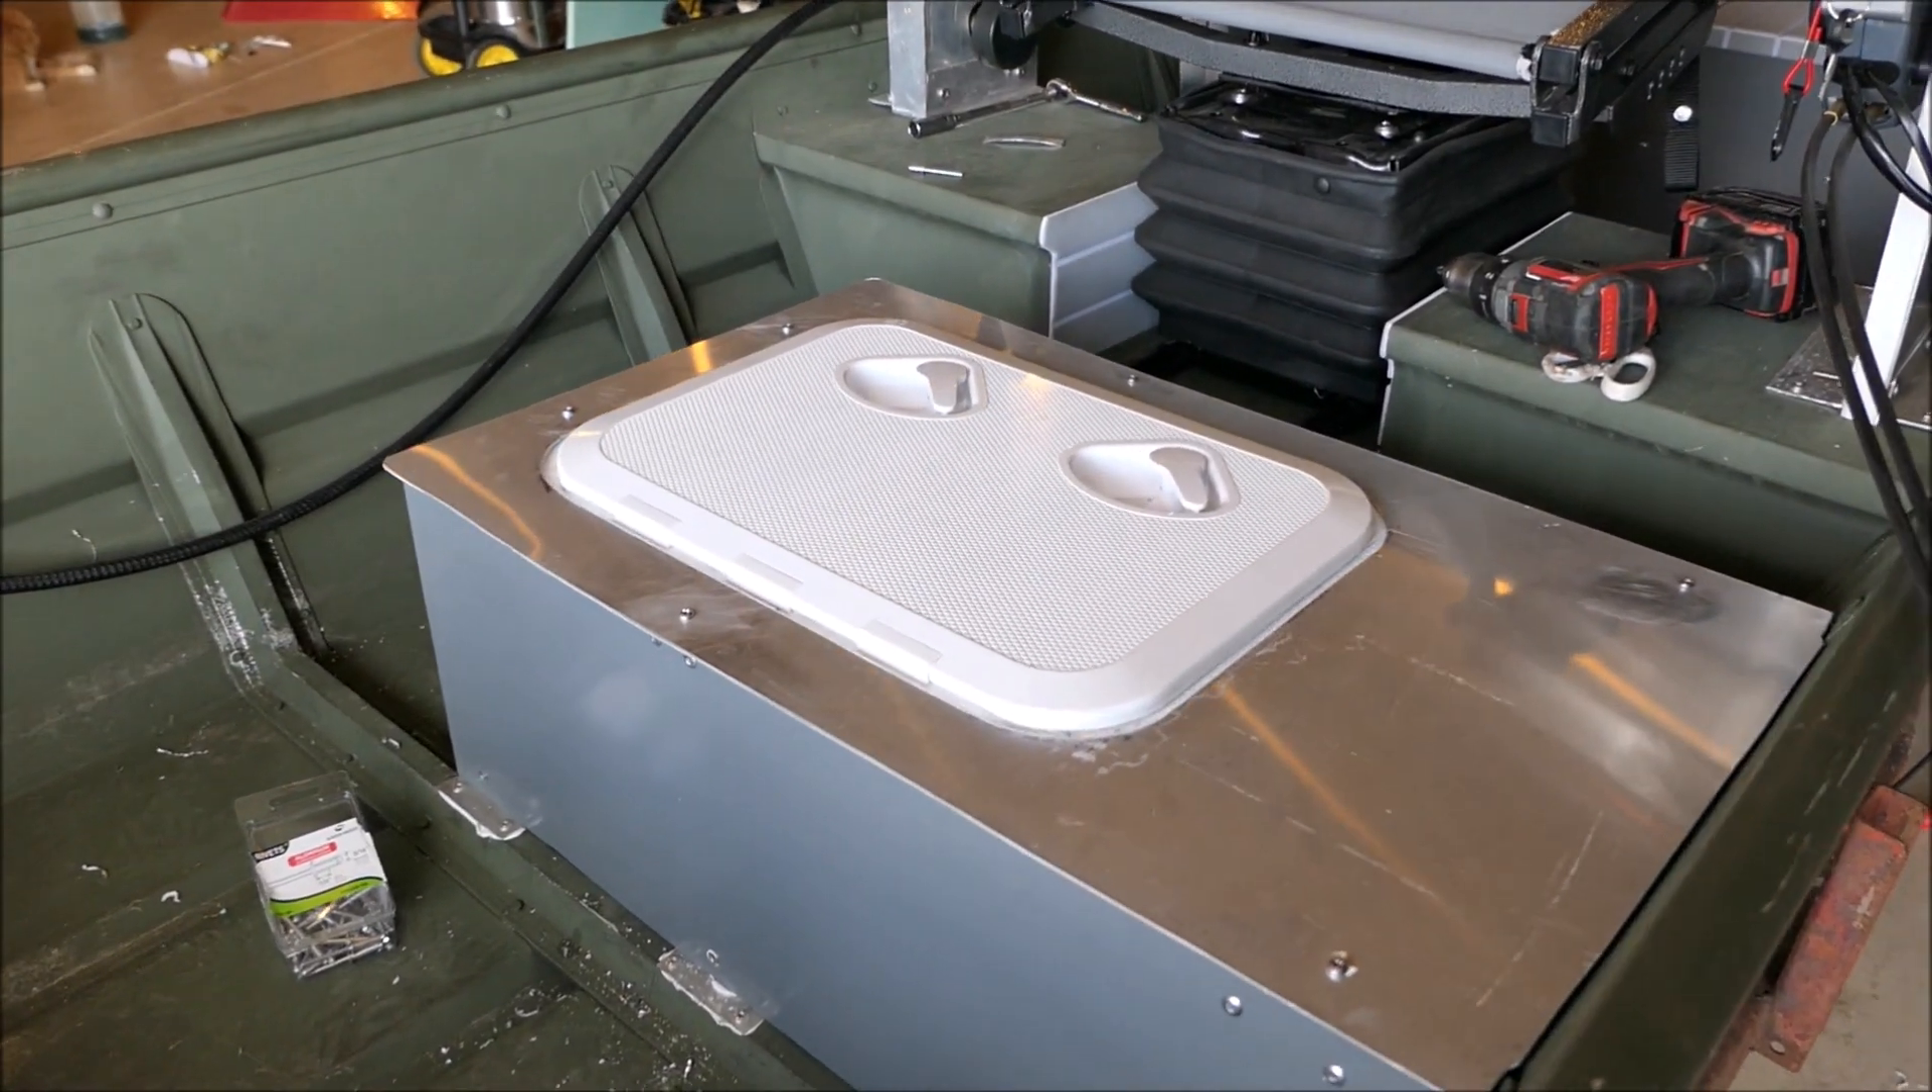There's the top screwed on it fit really nice.